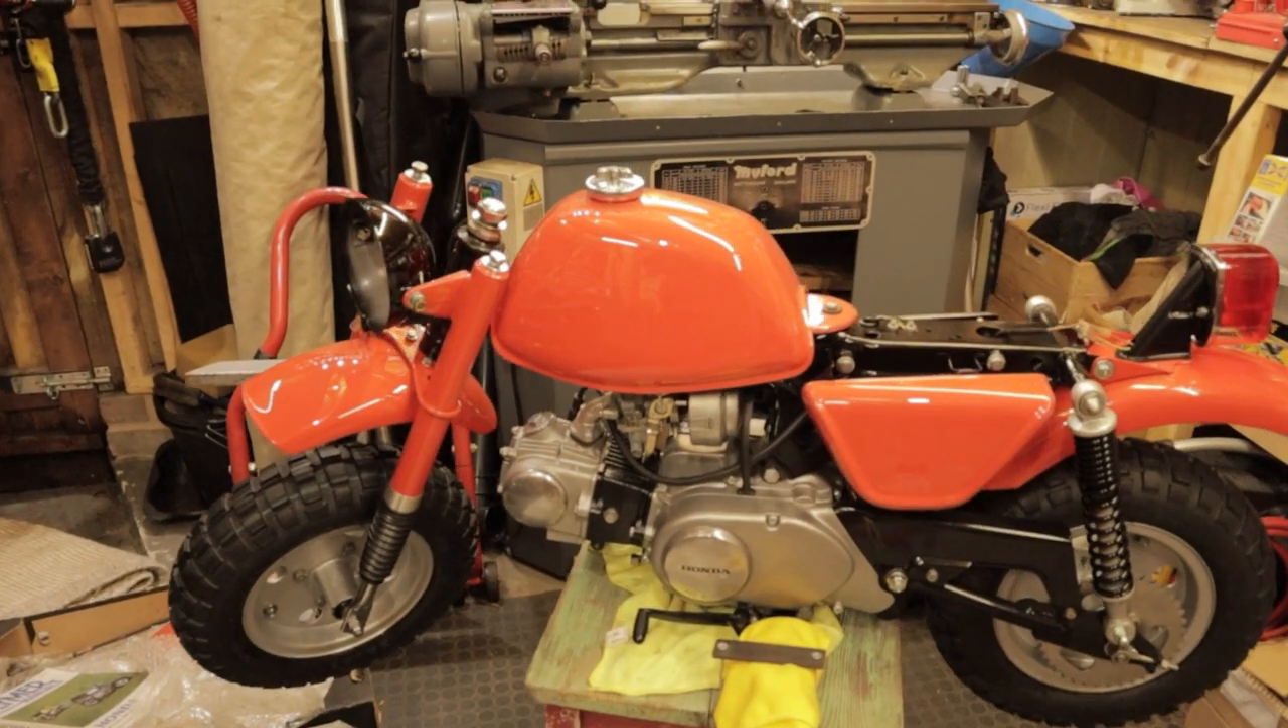Both wheels on.